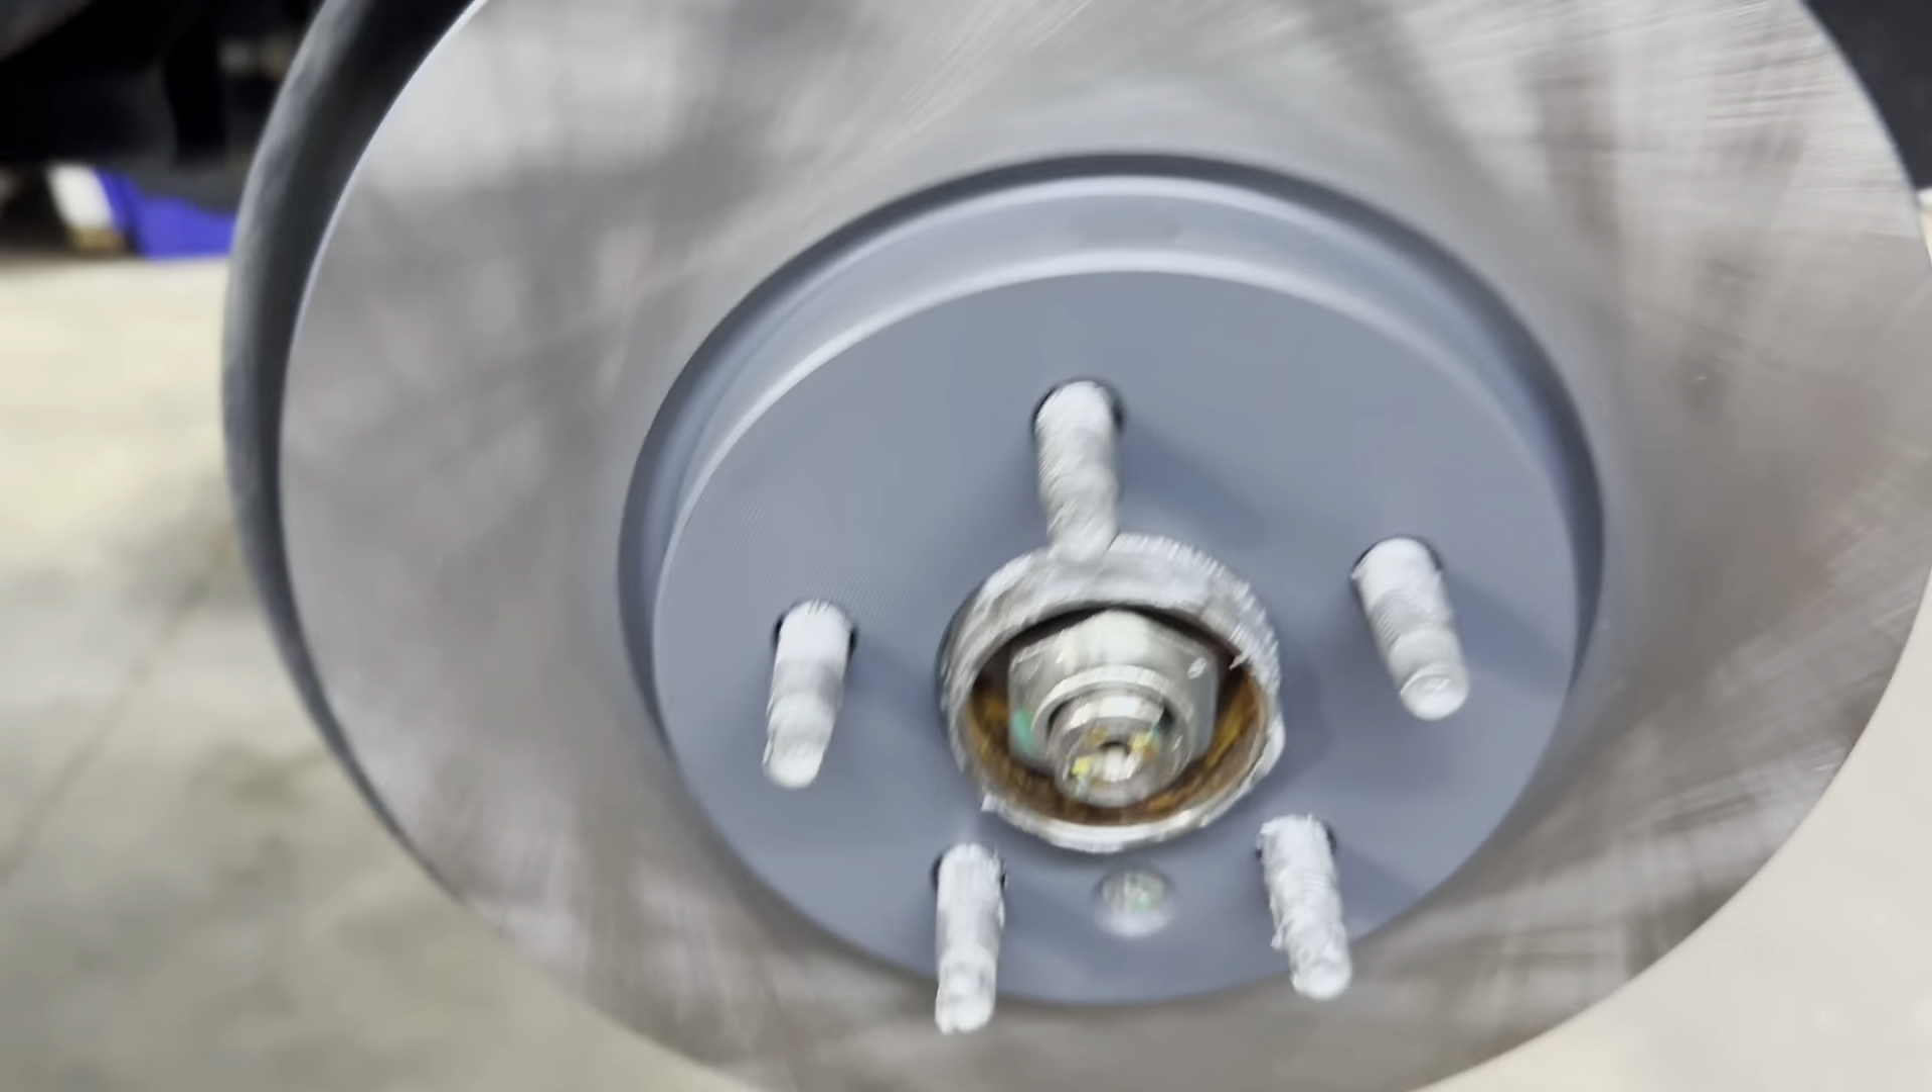Got my rotor on got my little retainer bolt in there got snugged up.